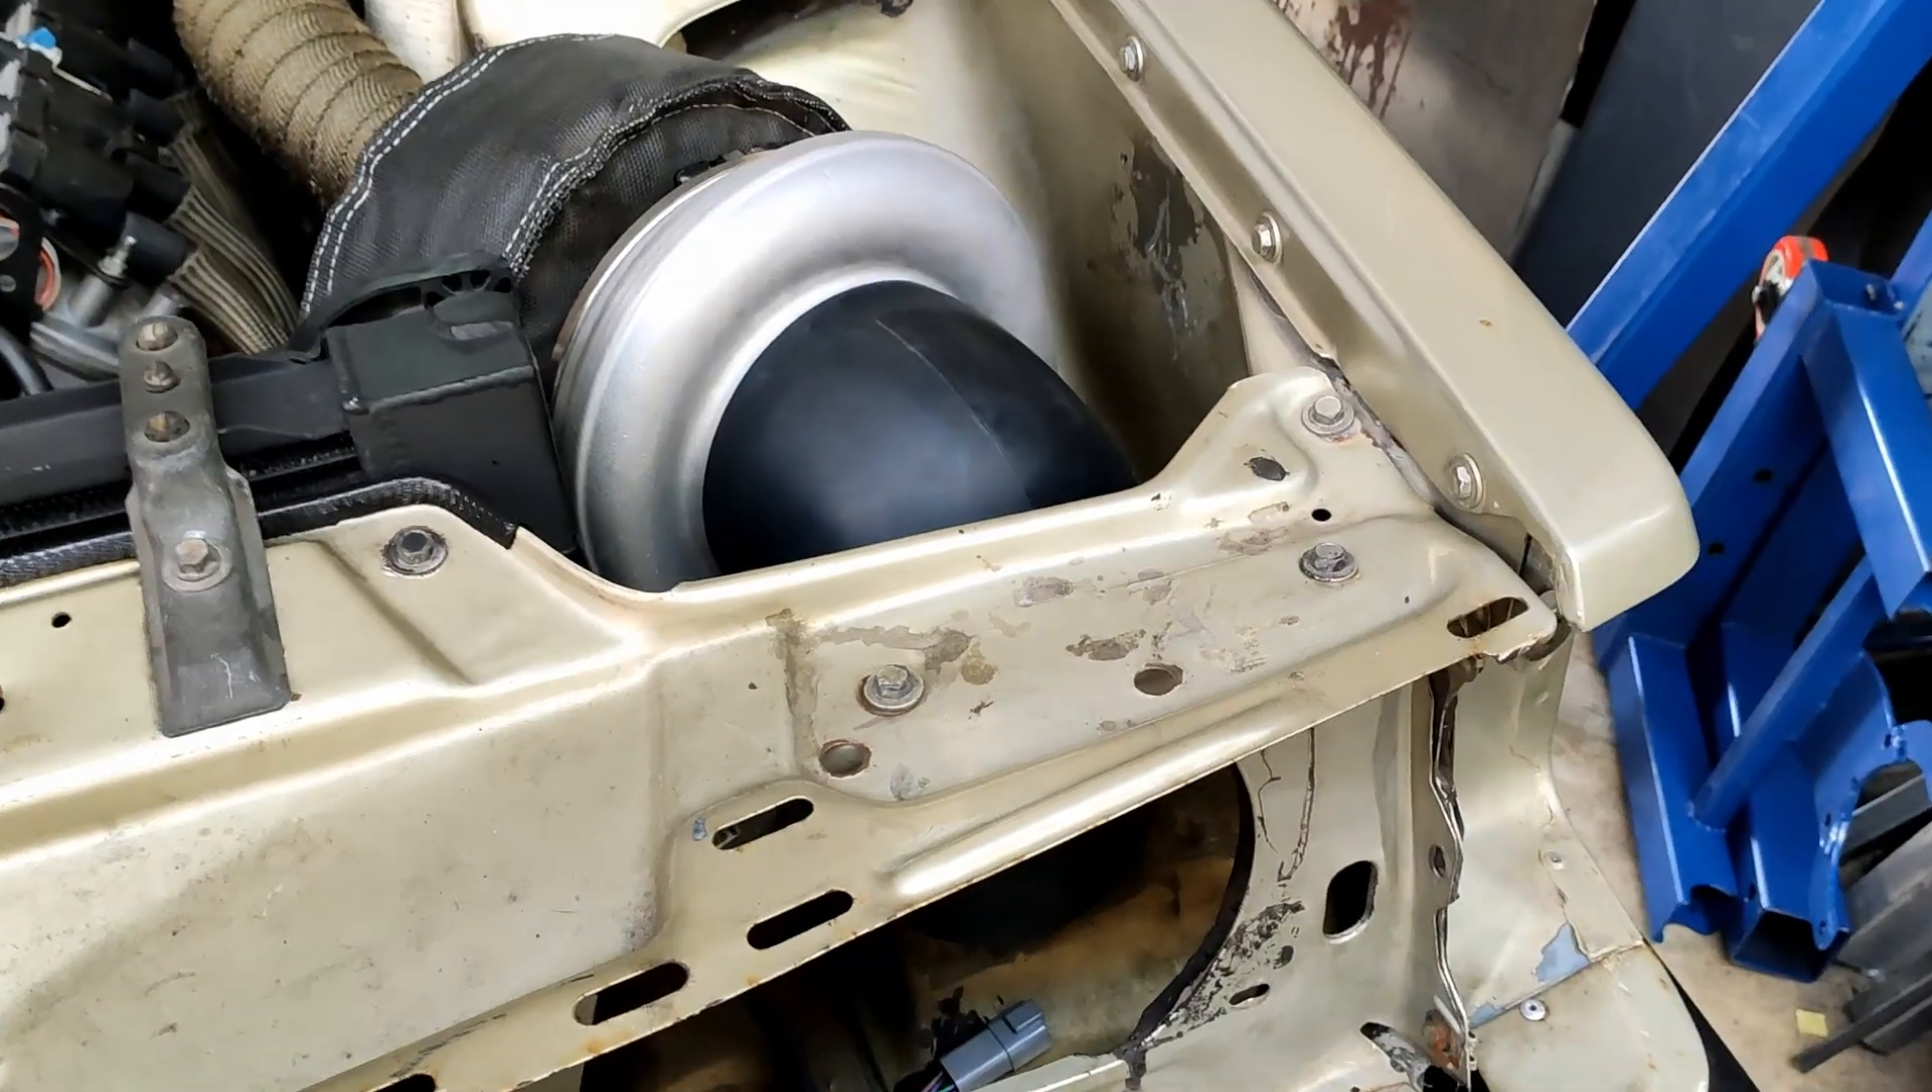Here's the neck in place without the headlight installed.